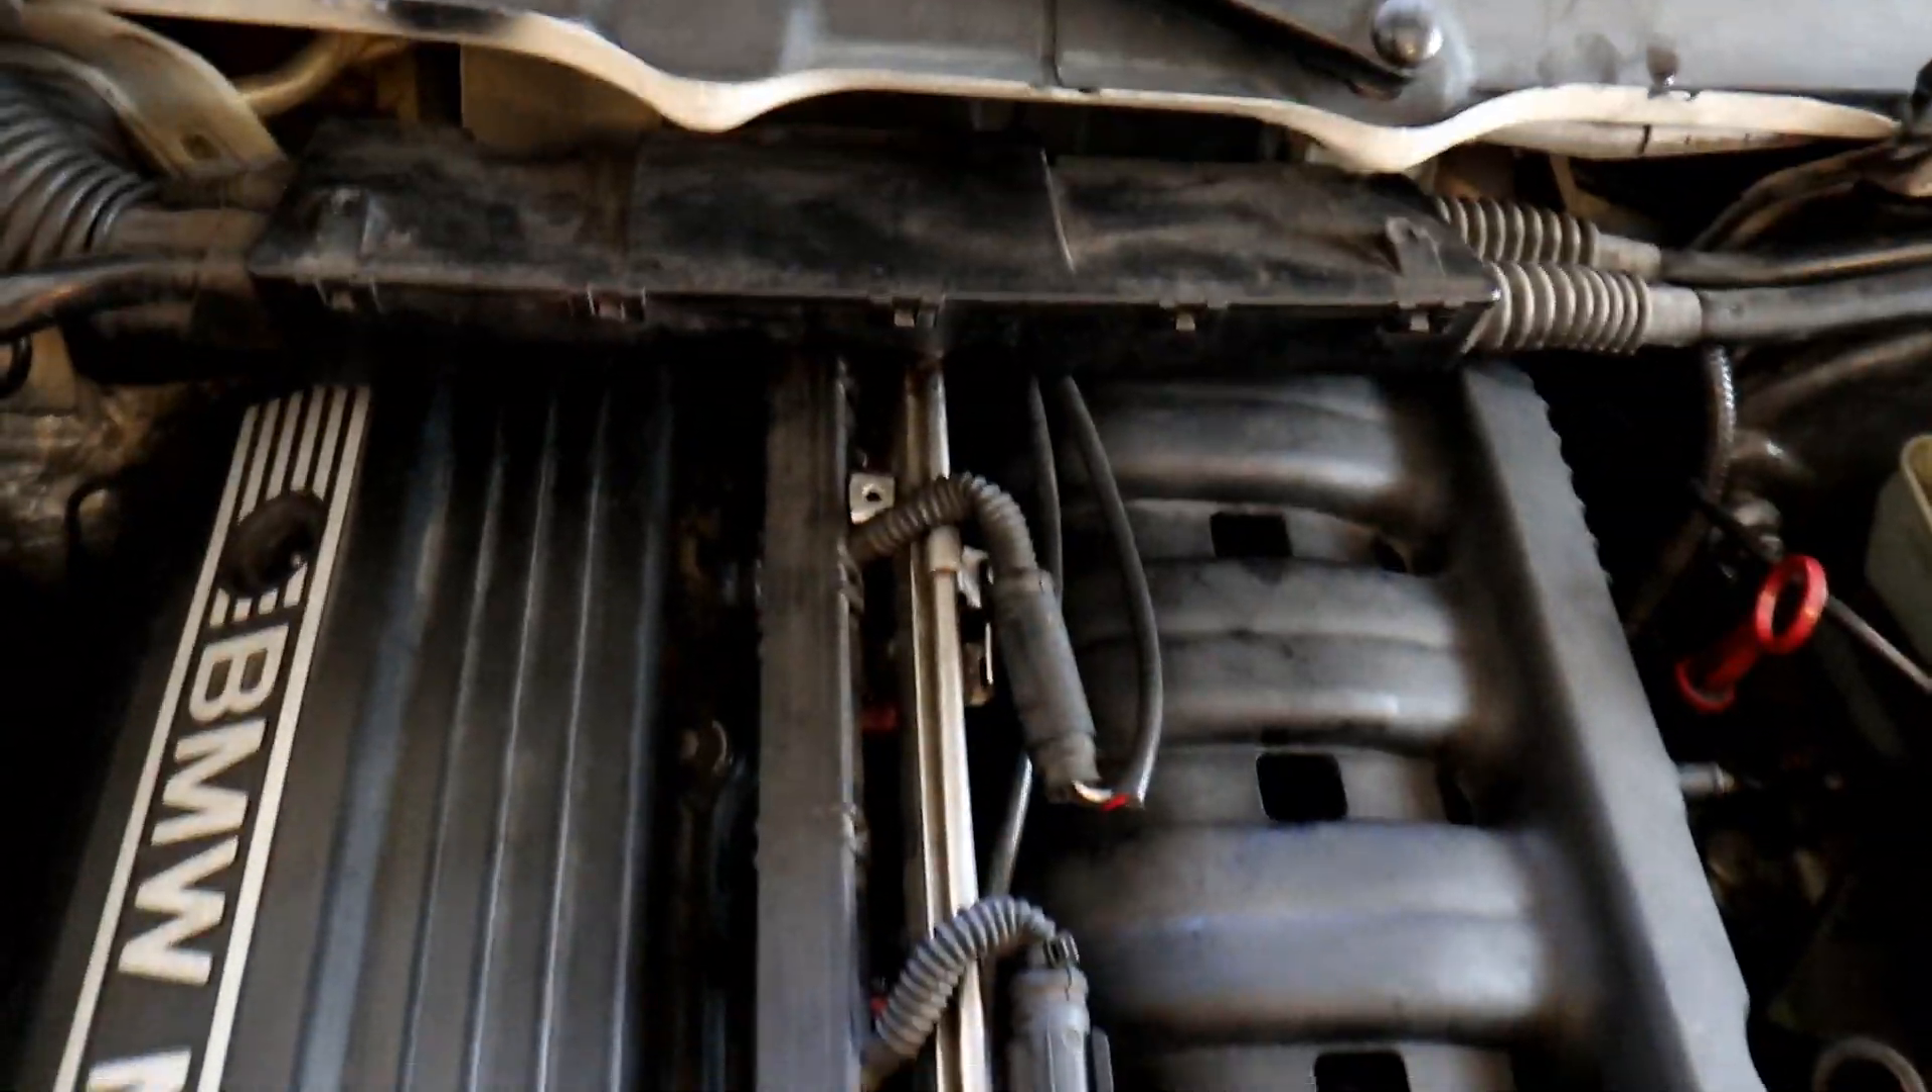So the intake manifold and the fuel rail system is back on.